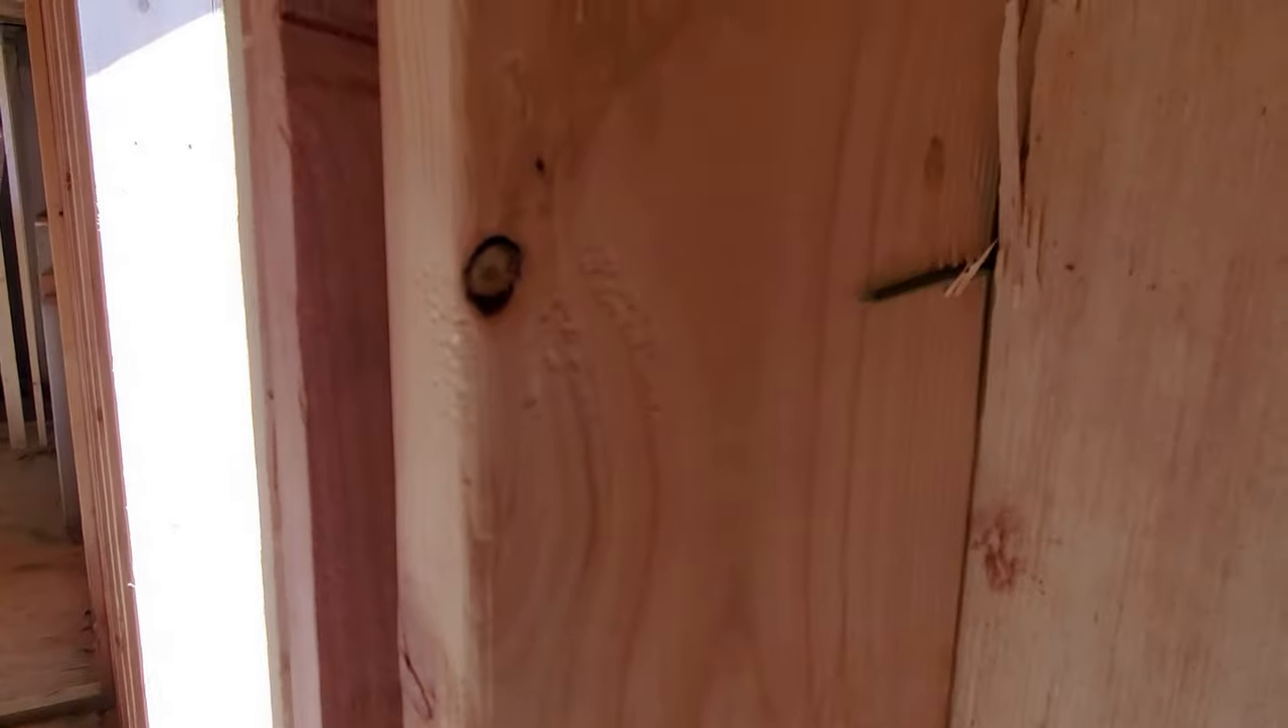It's a lot of areas where the nails have totally missed the stud.